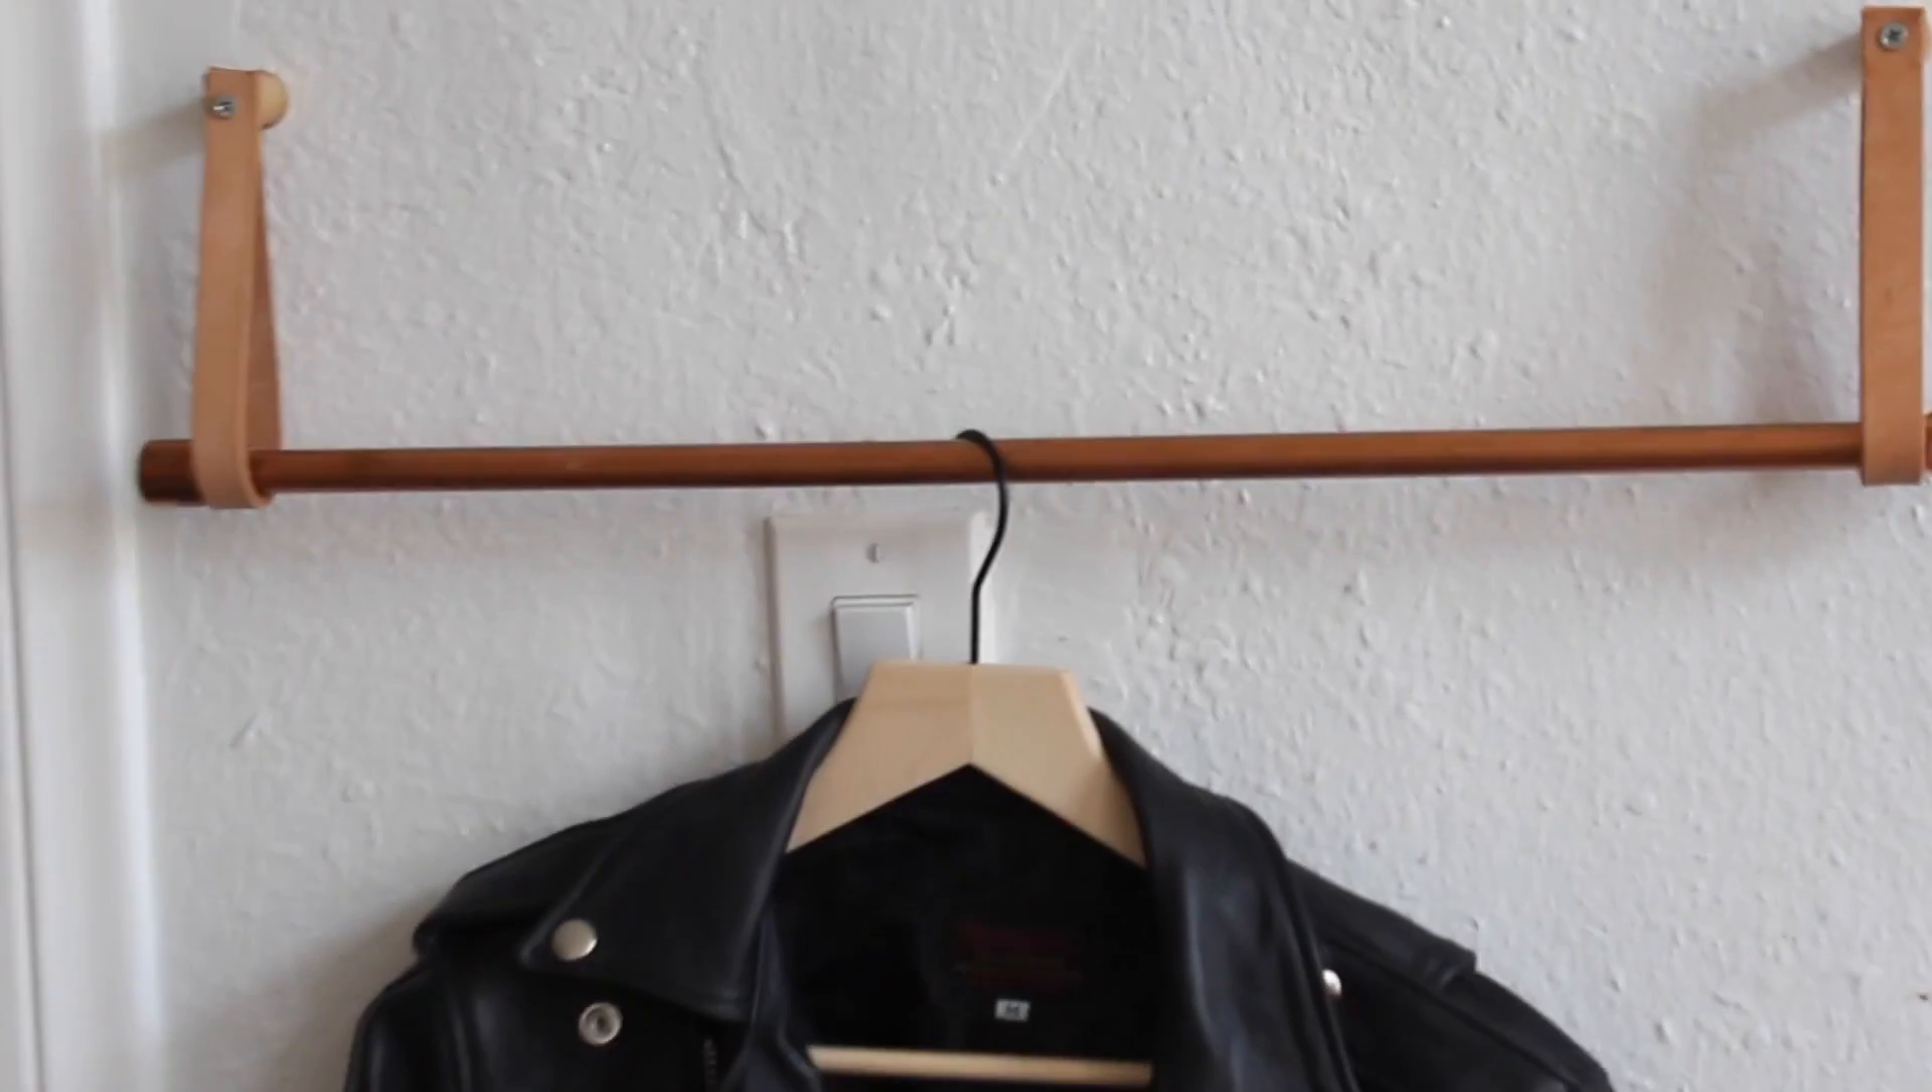Now I've slipped the rod through the leather straps and it's a perfect fit.